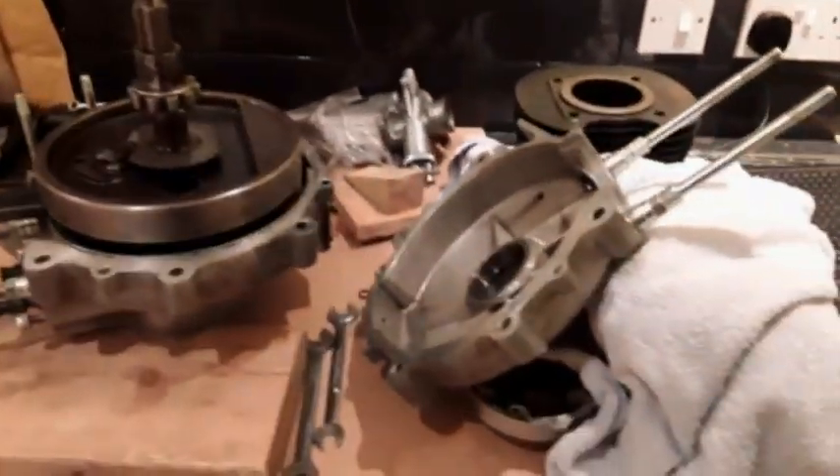Four bolts removed. And that is the crankcase split.